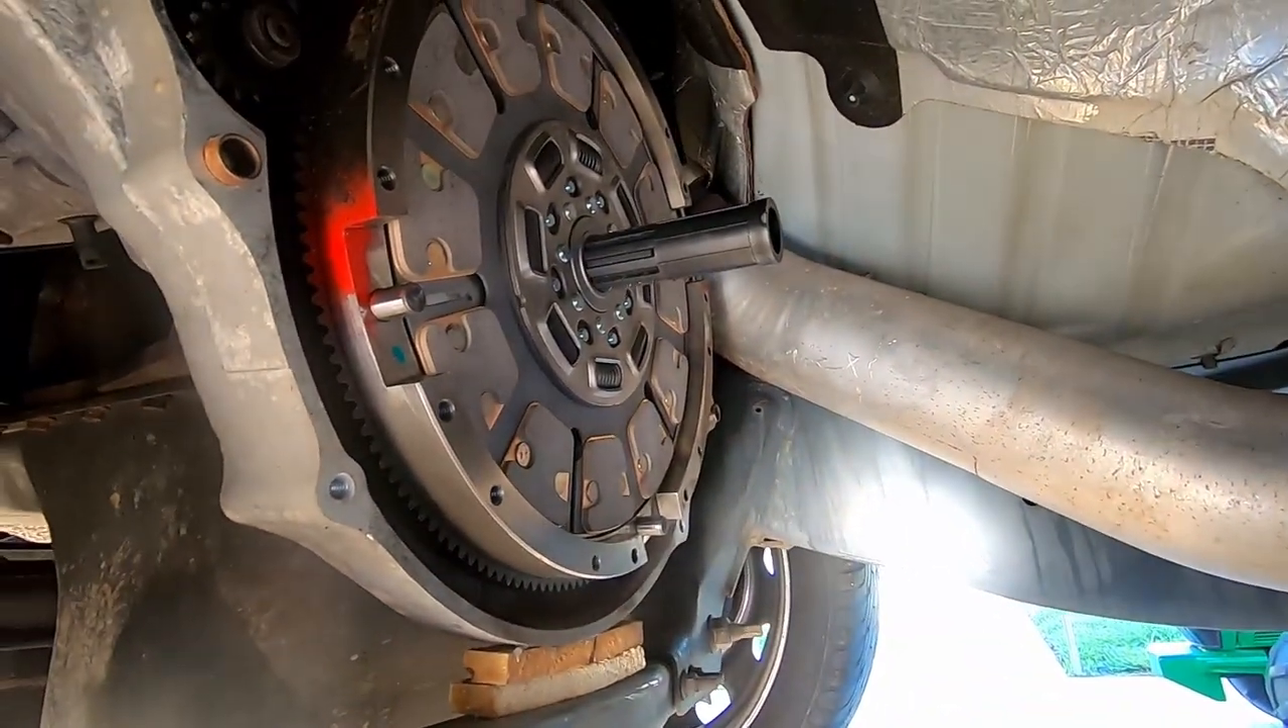The first disc there is in place with the alignment tool.